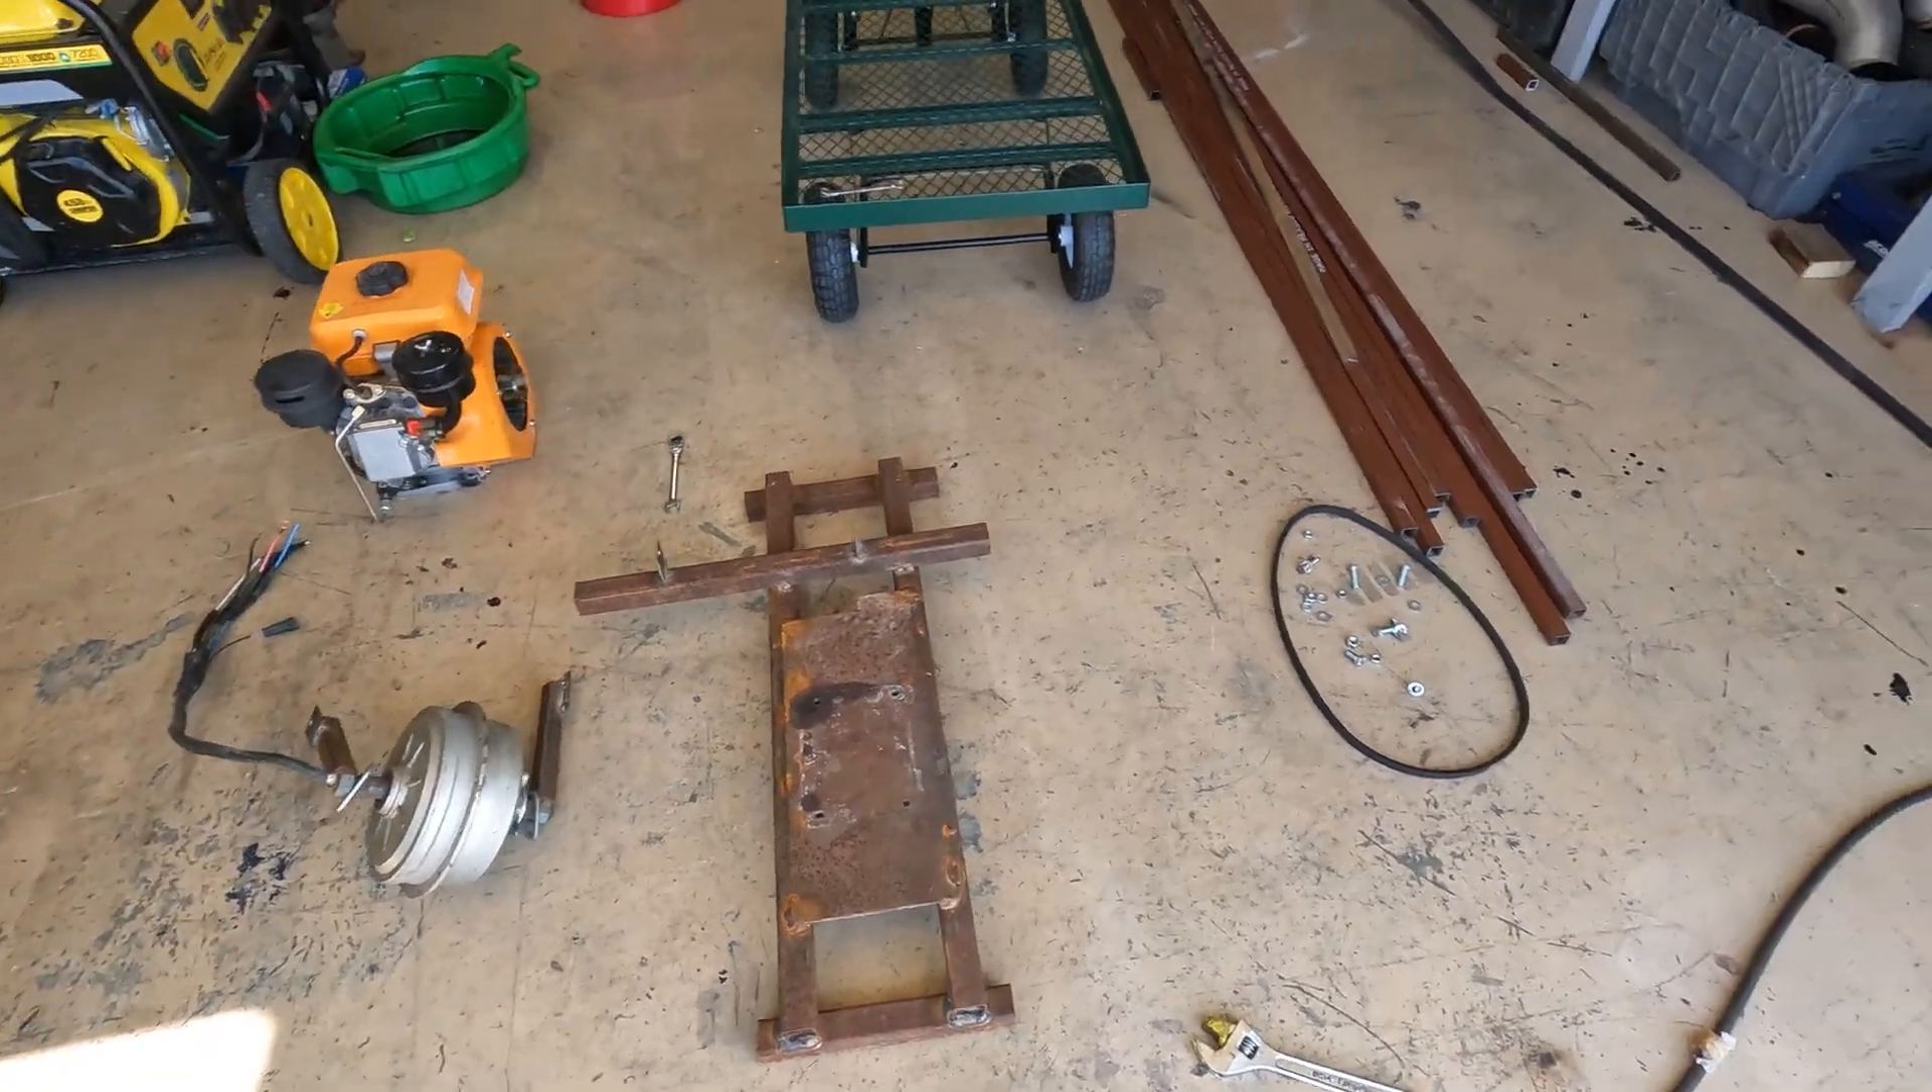Okay and that's it this thing's completely taken apart just a small pile of hardware.